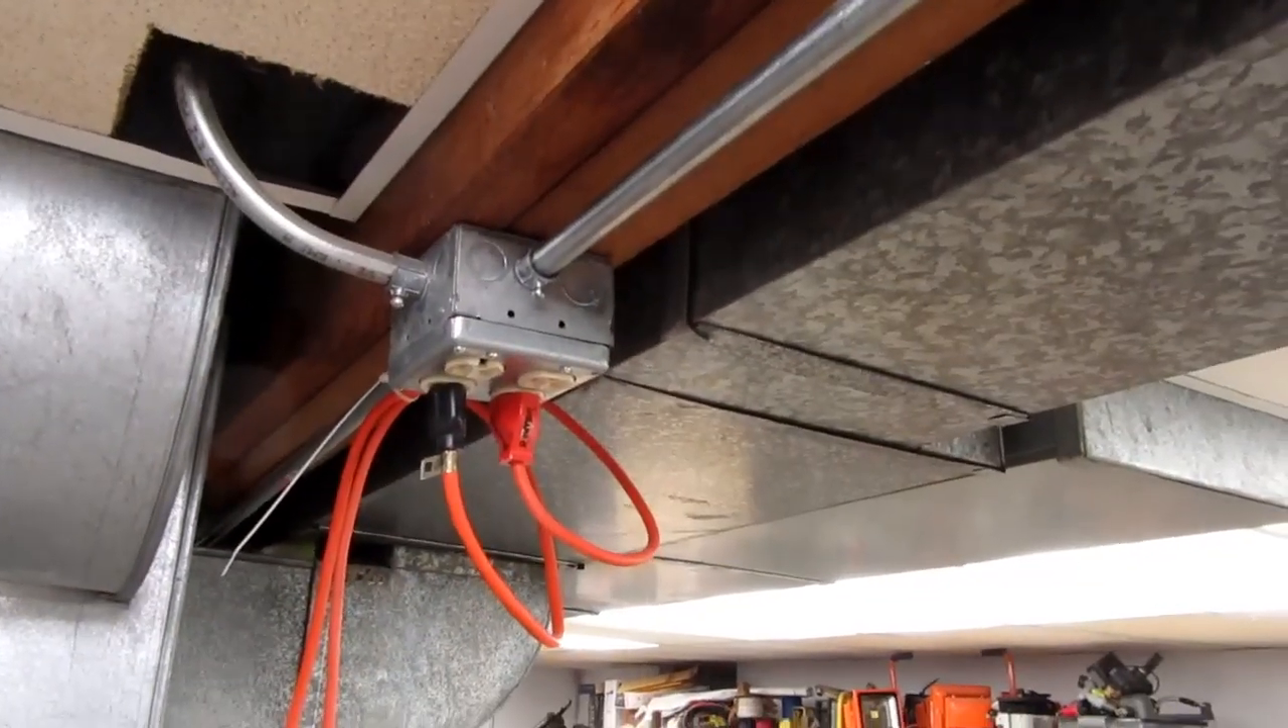The first order of business was to get another outlet here which I've done.